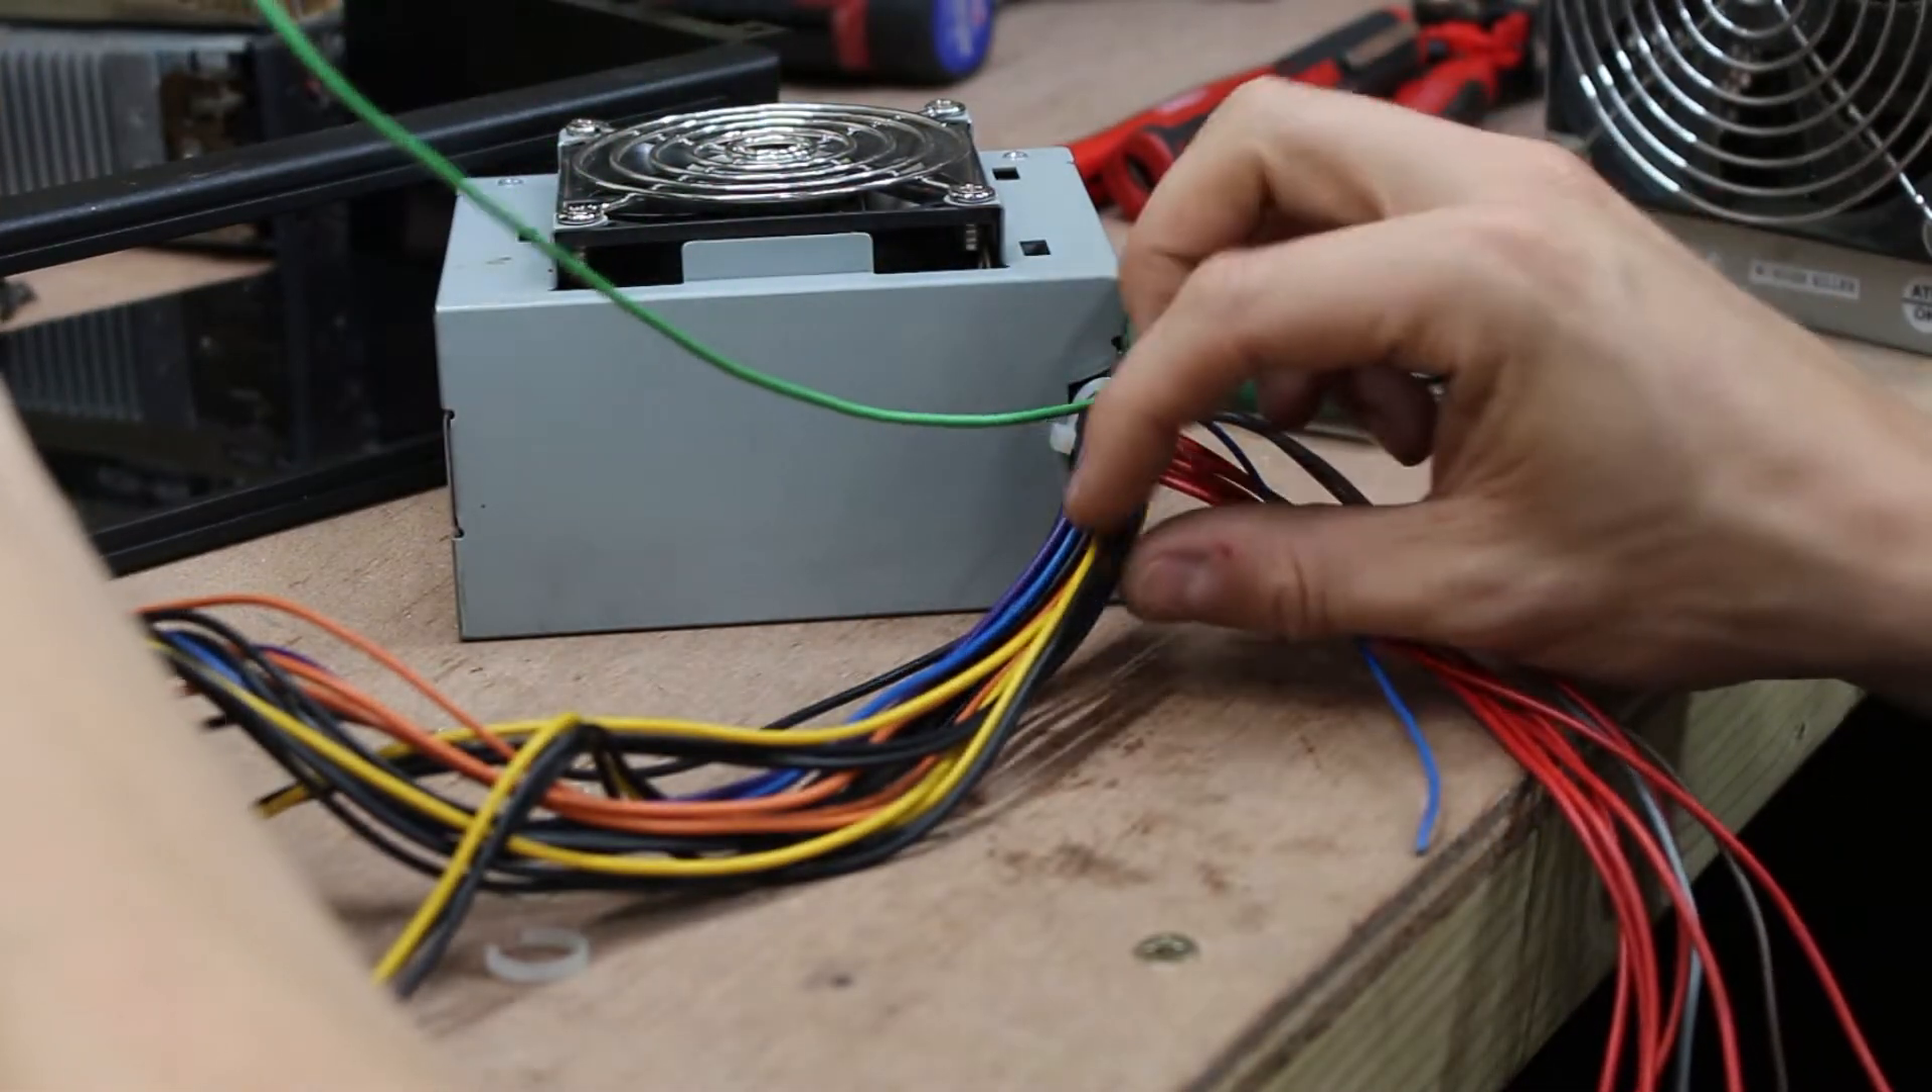Now, I've cut off all of the plugs, you can see I've just got an enormous bundle of wires.